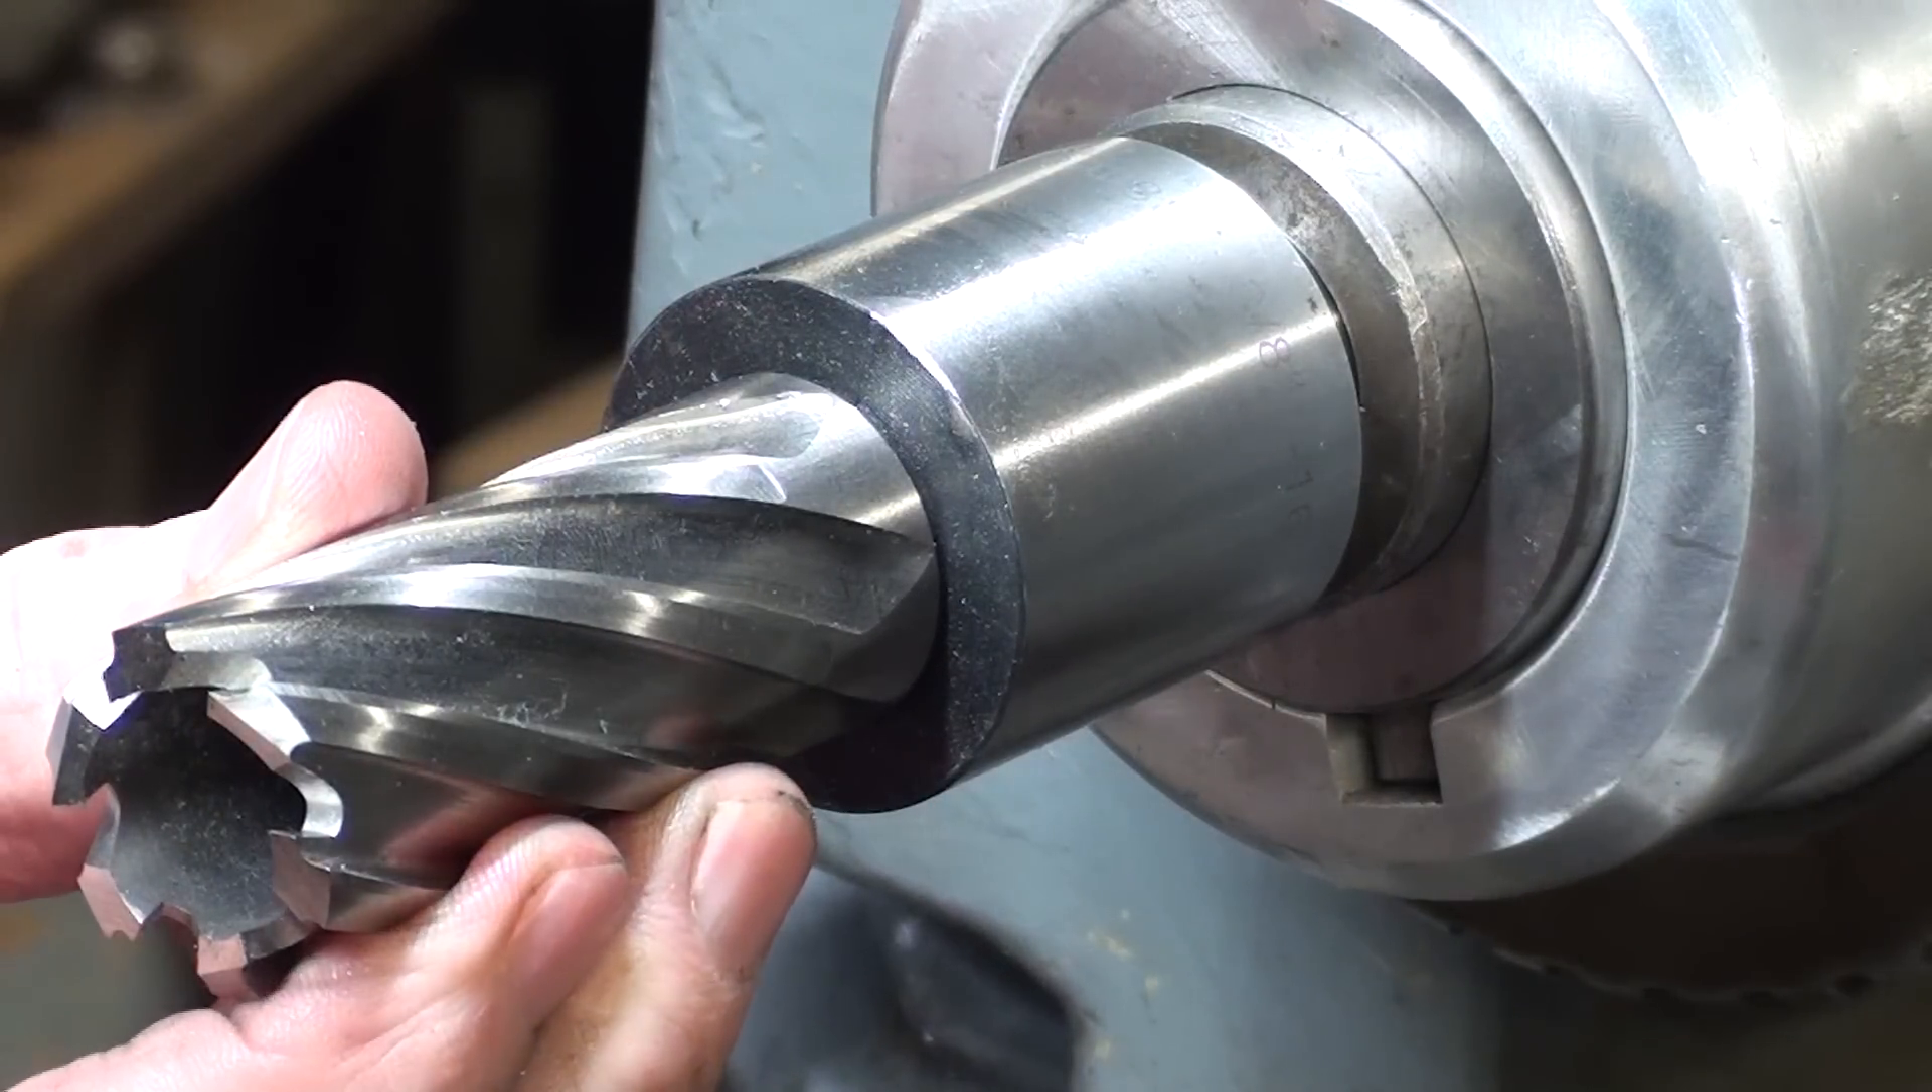The cutter fits in right up to the shoulder.